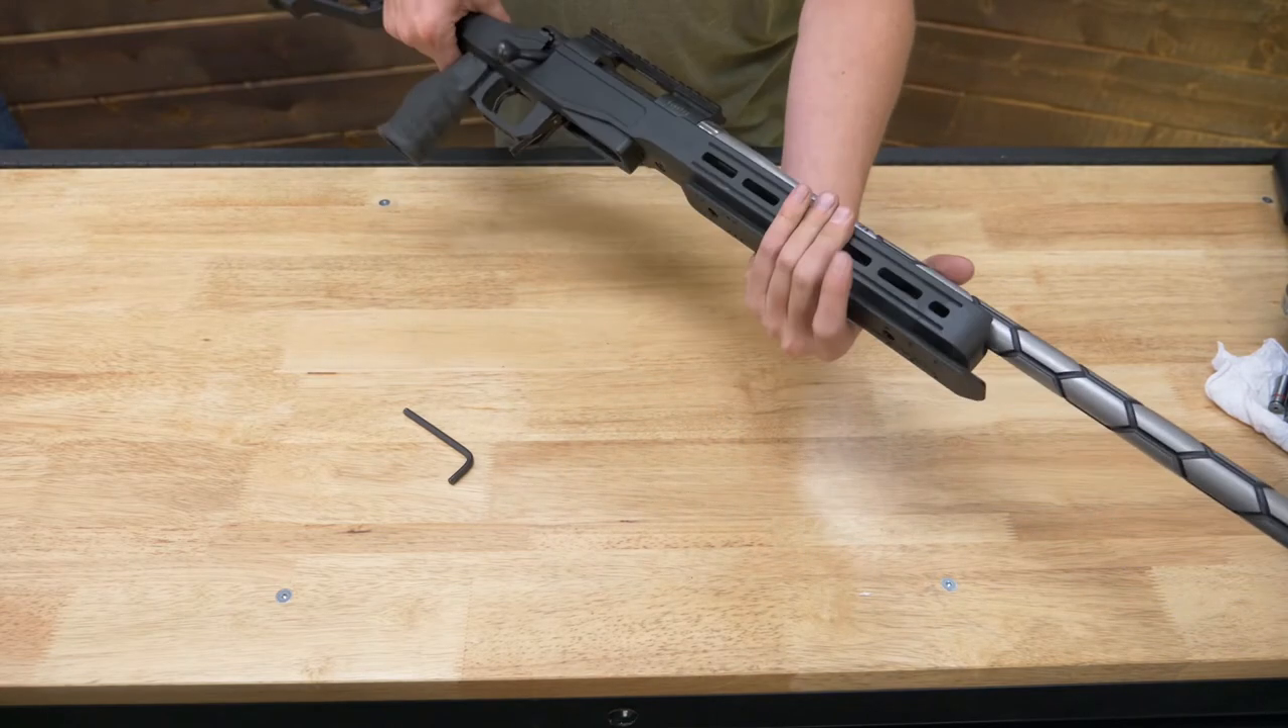We've got our barreled action into the chassis.